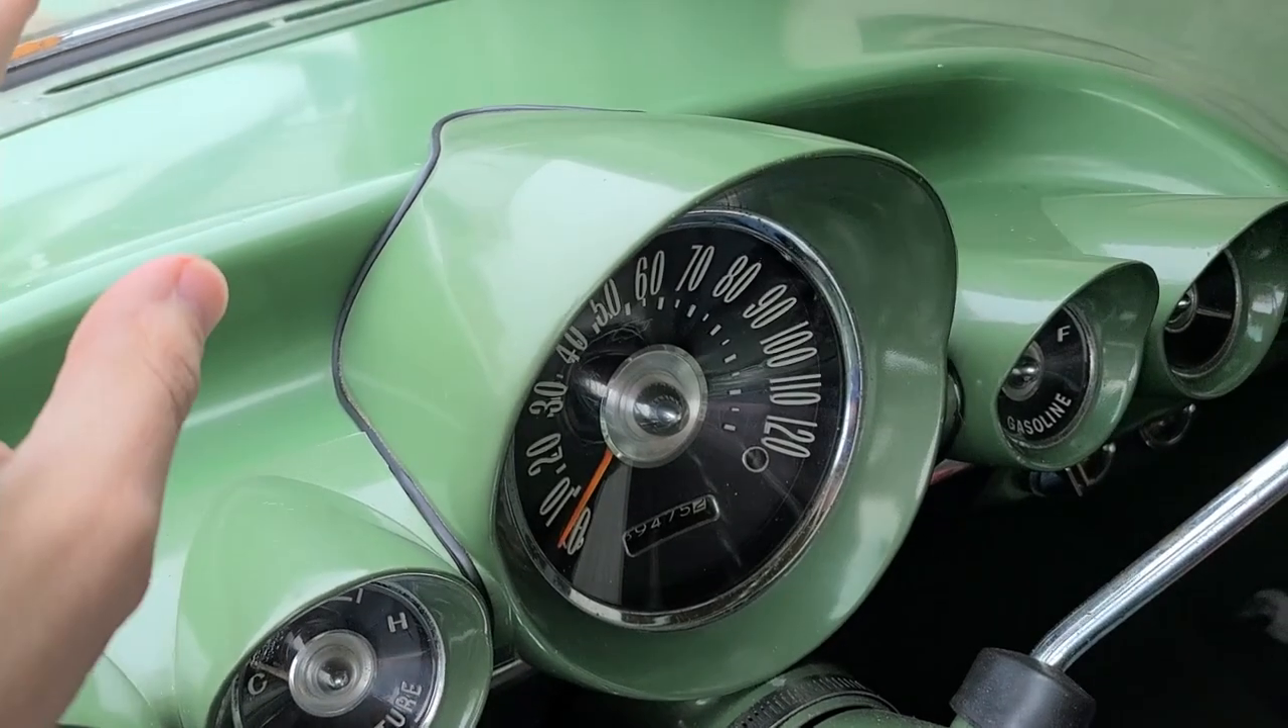All right the cluster is officially back in place.